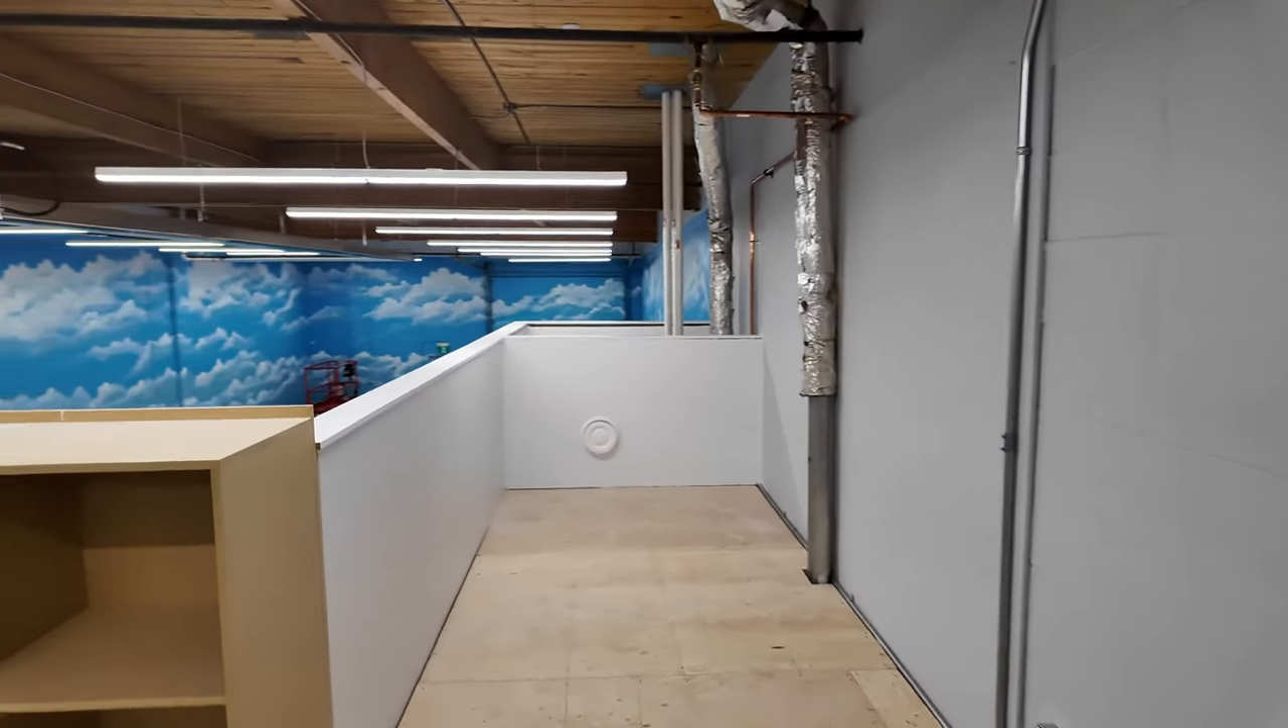So the capping on top of these pony walls is now installed.